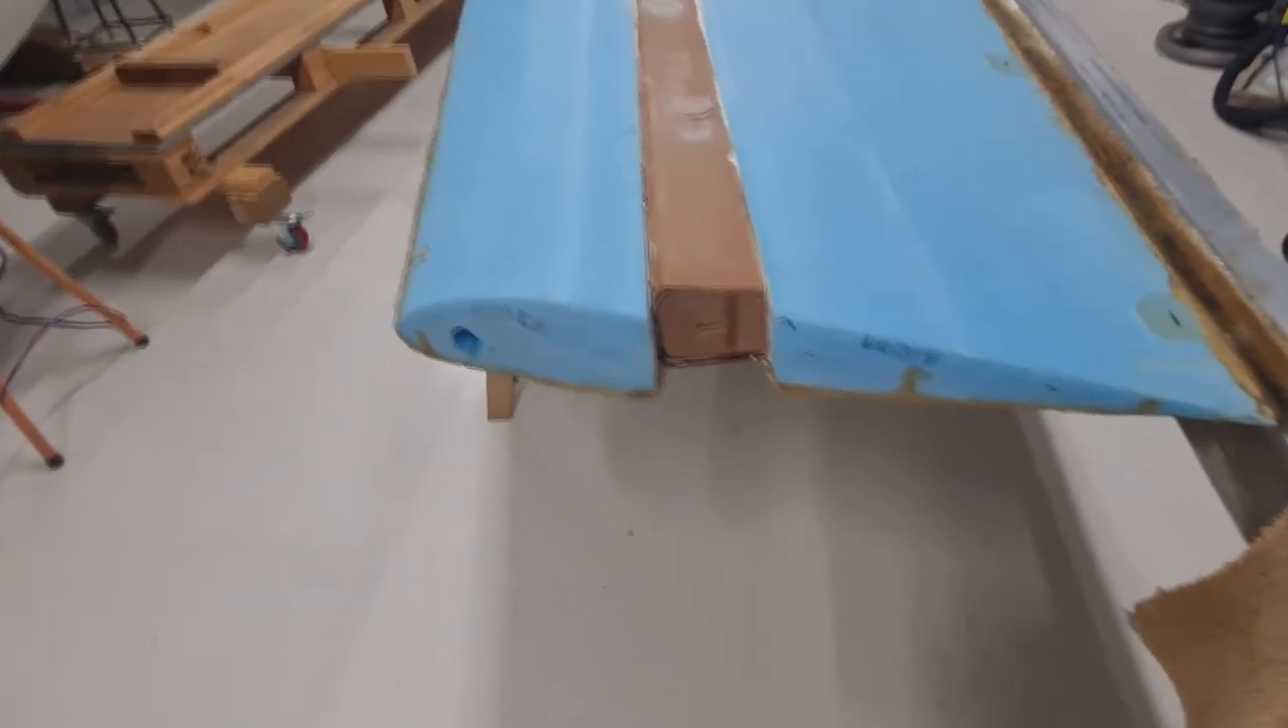The end here is just left bare or naked until we get the winglets on.